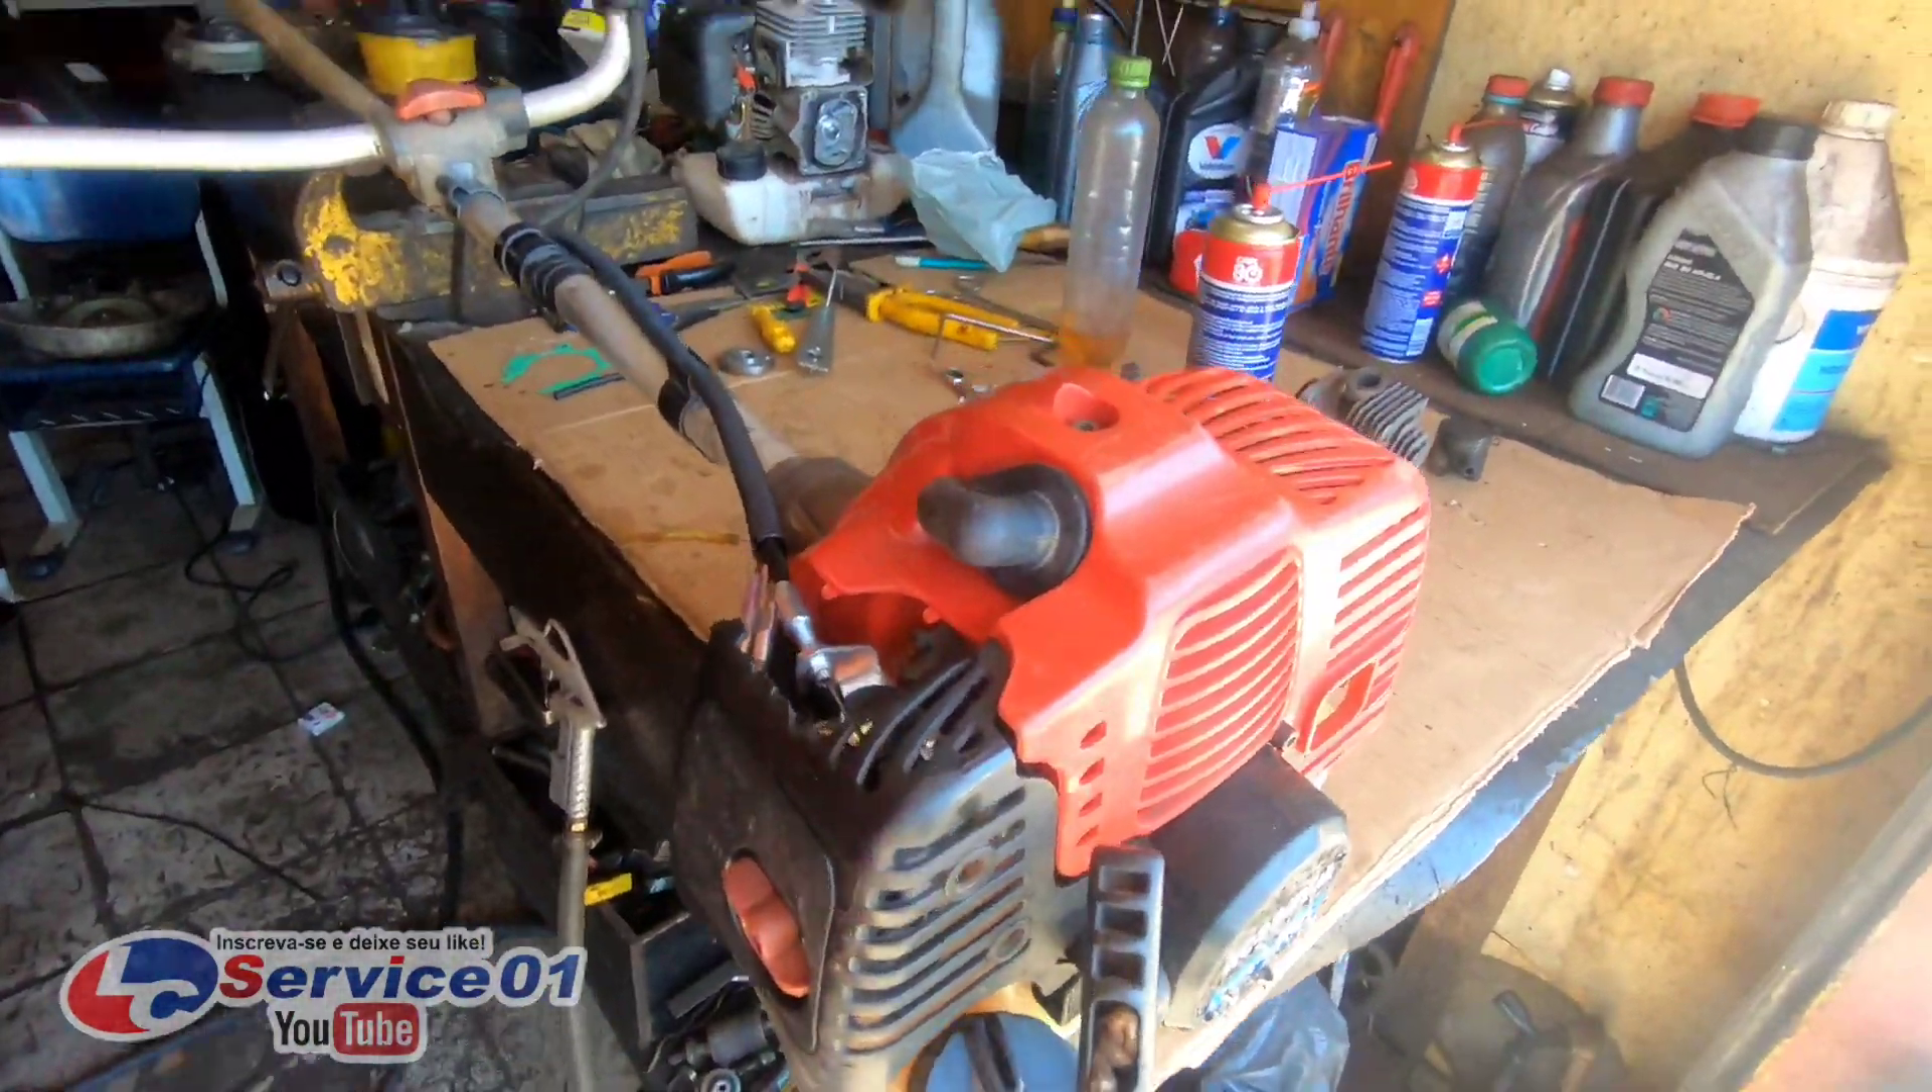Pronto, galera O motorzinho tá montado aqui.